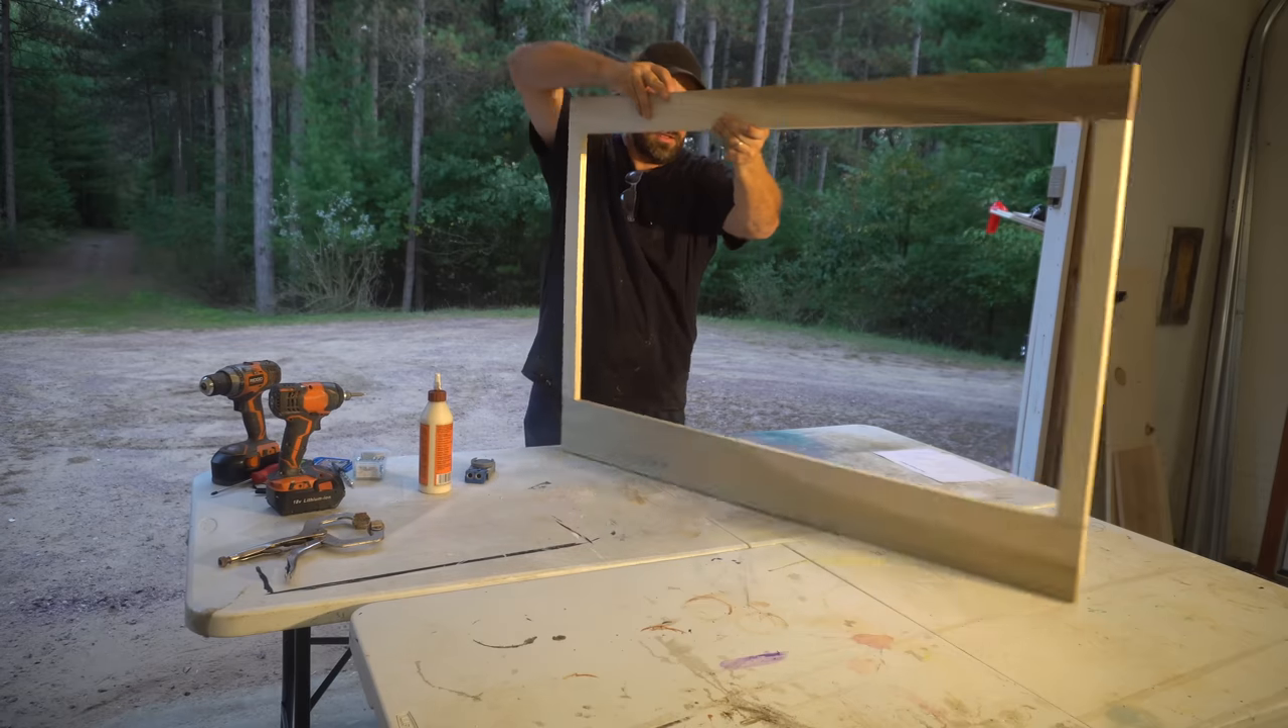Okay so with that our face frame is complete. We have the pocket screws holding it together.